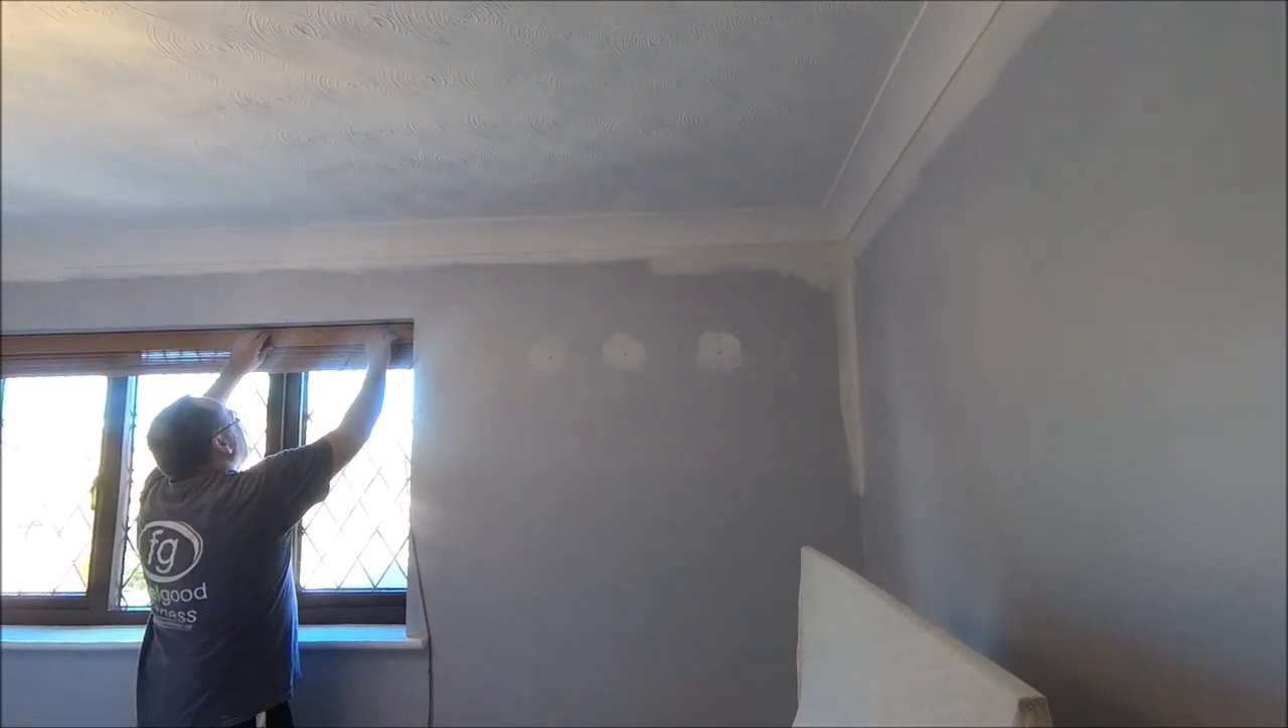You haven't taken the blind down. Not yet.